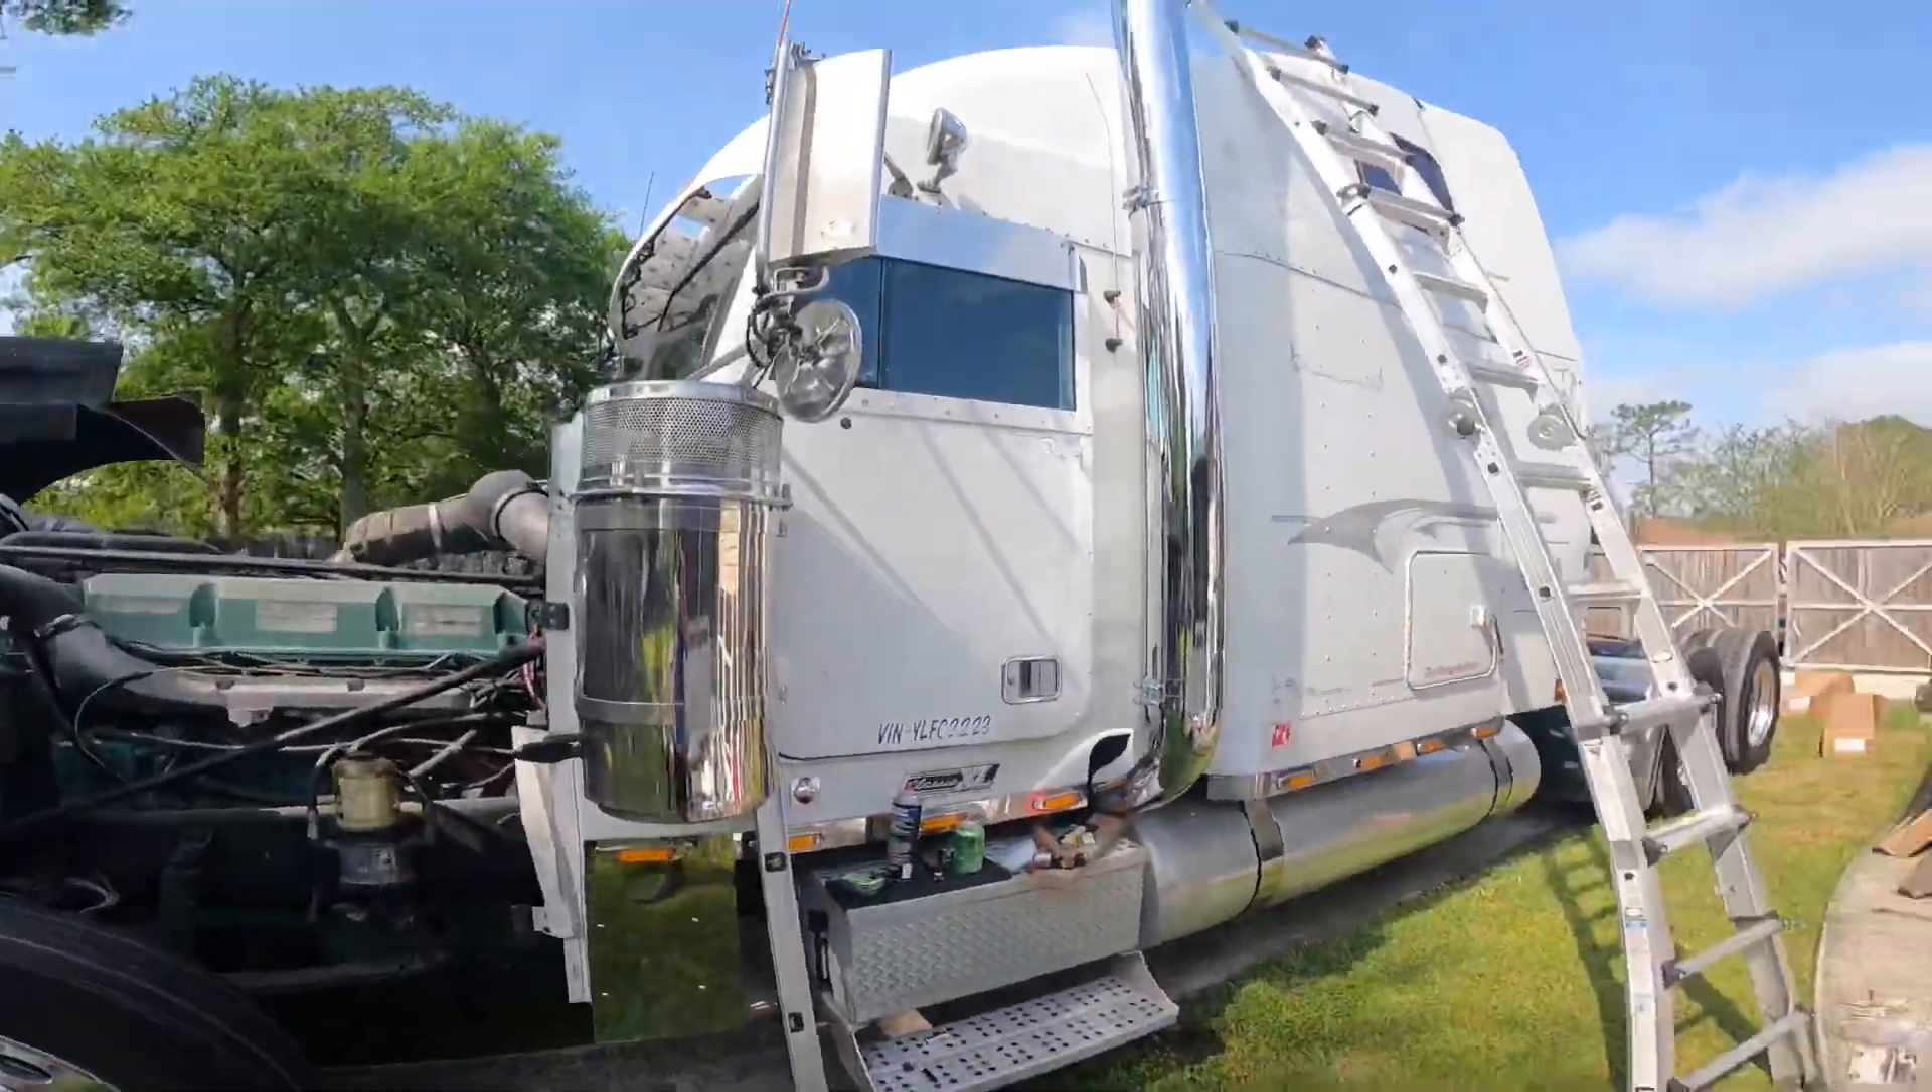So, this is how far we've gotten. We, uh, got the stacks on.